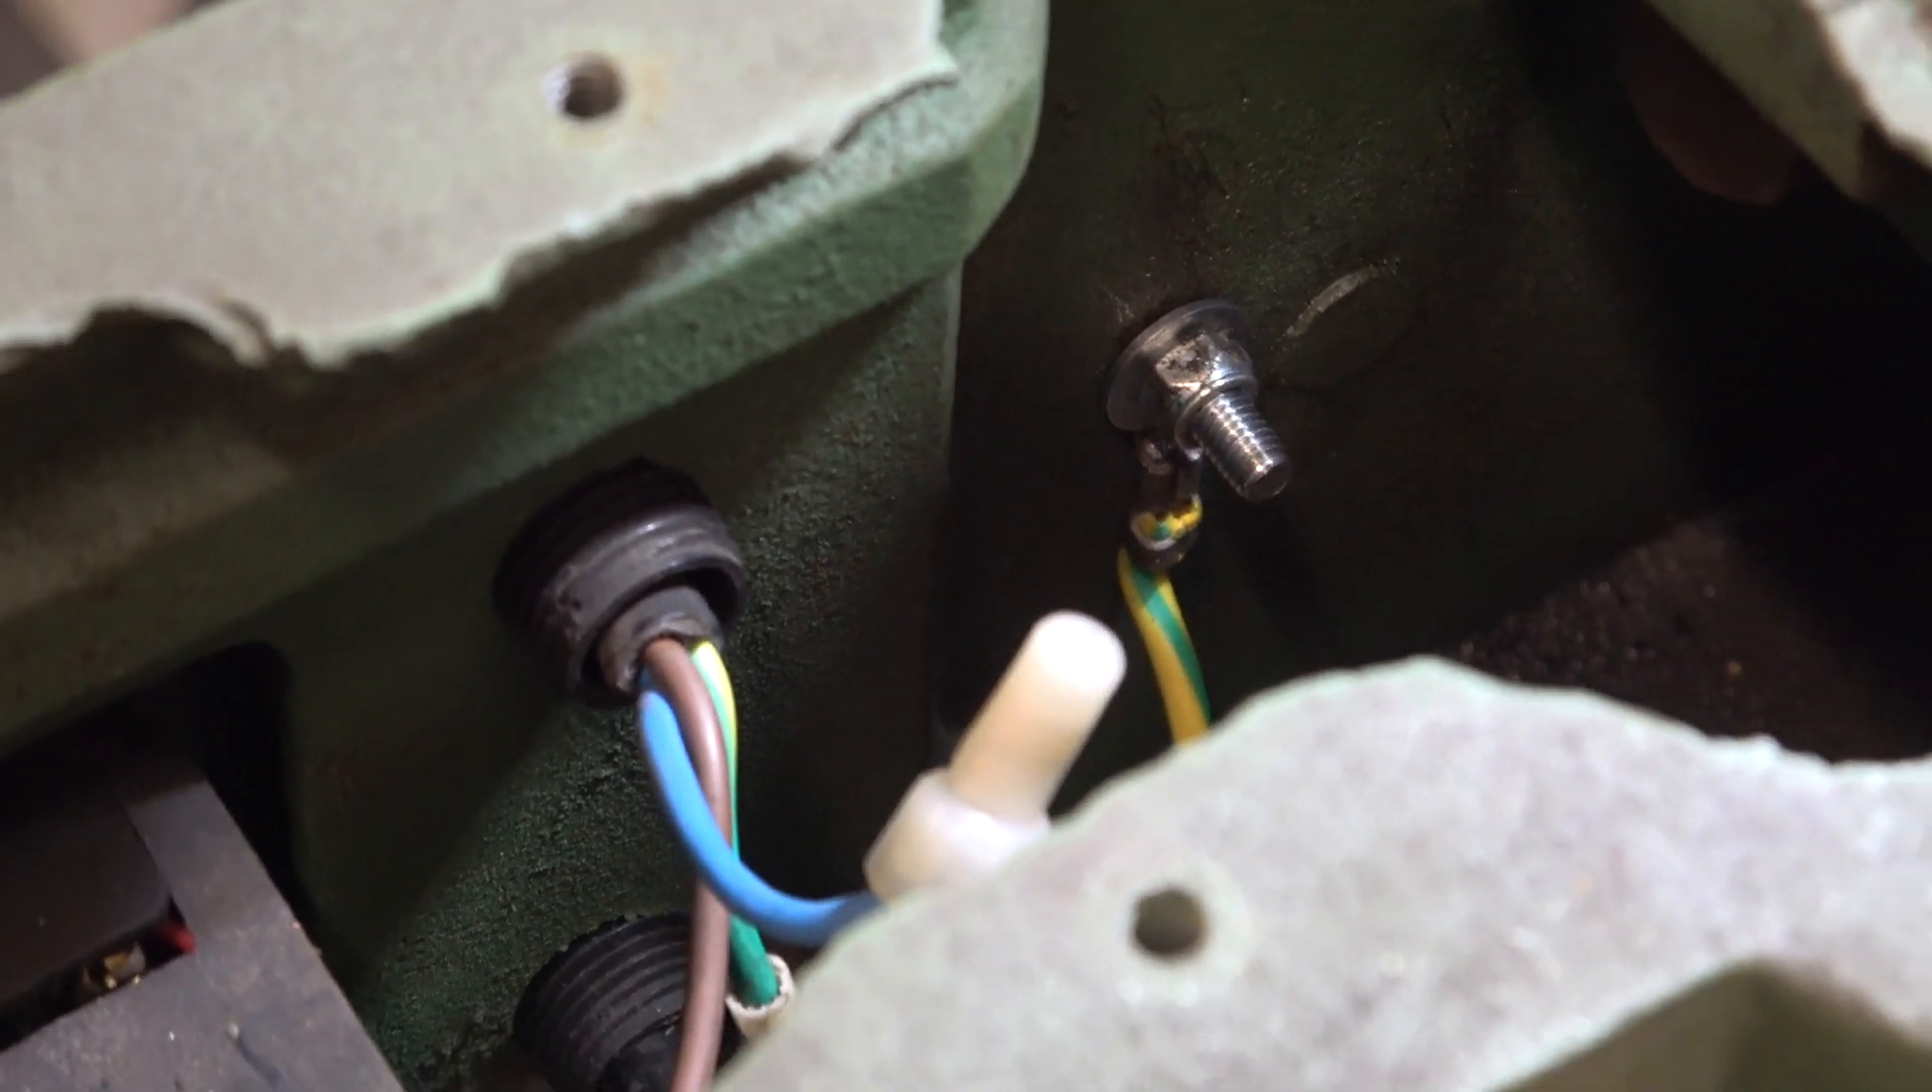Right, you can see the earth clamp fitted there. And I've scraped the paint off to give a good connection.